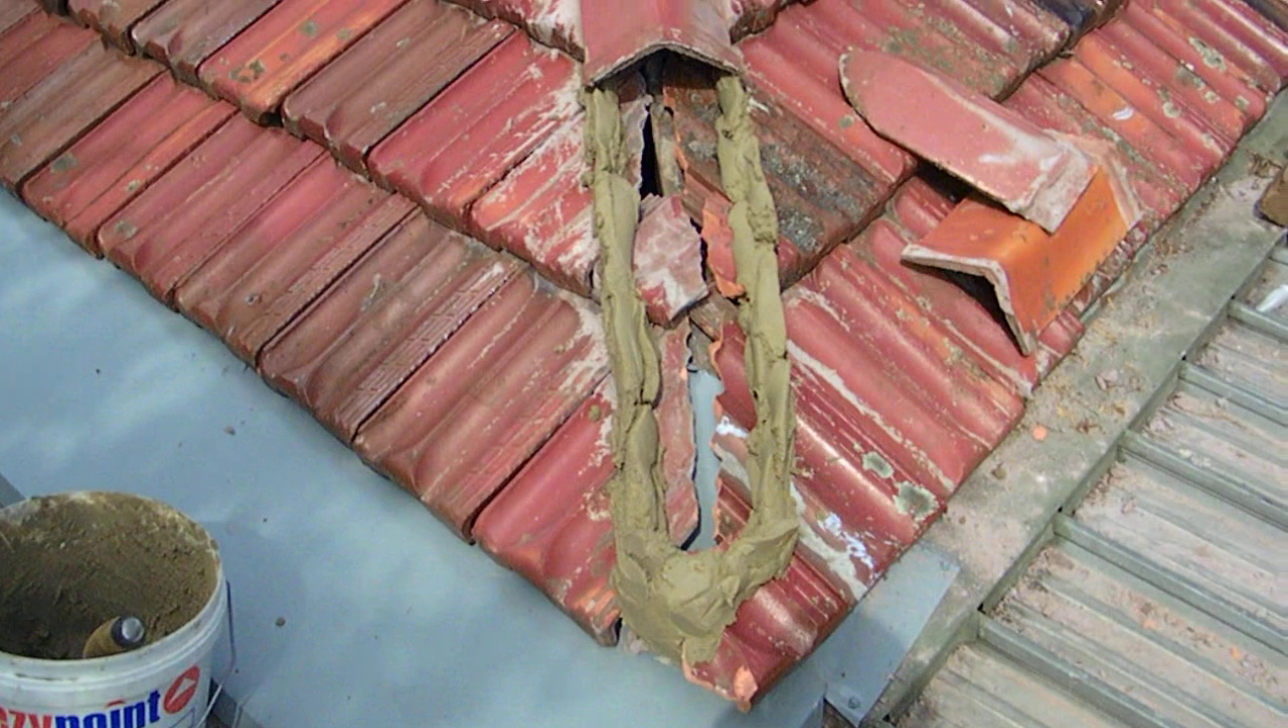What we've done is, we've done the repair to the flashing underneath the roof, put the tiles back, and now we've got to come back and reinstate the ridge capping.